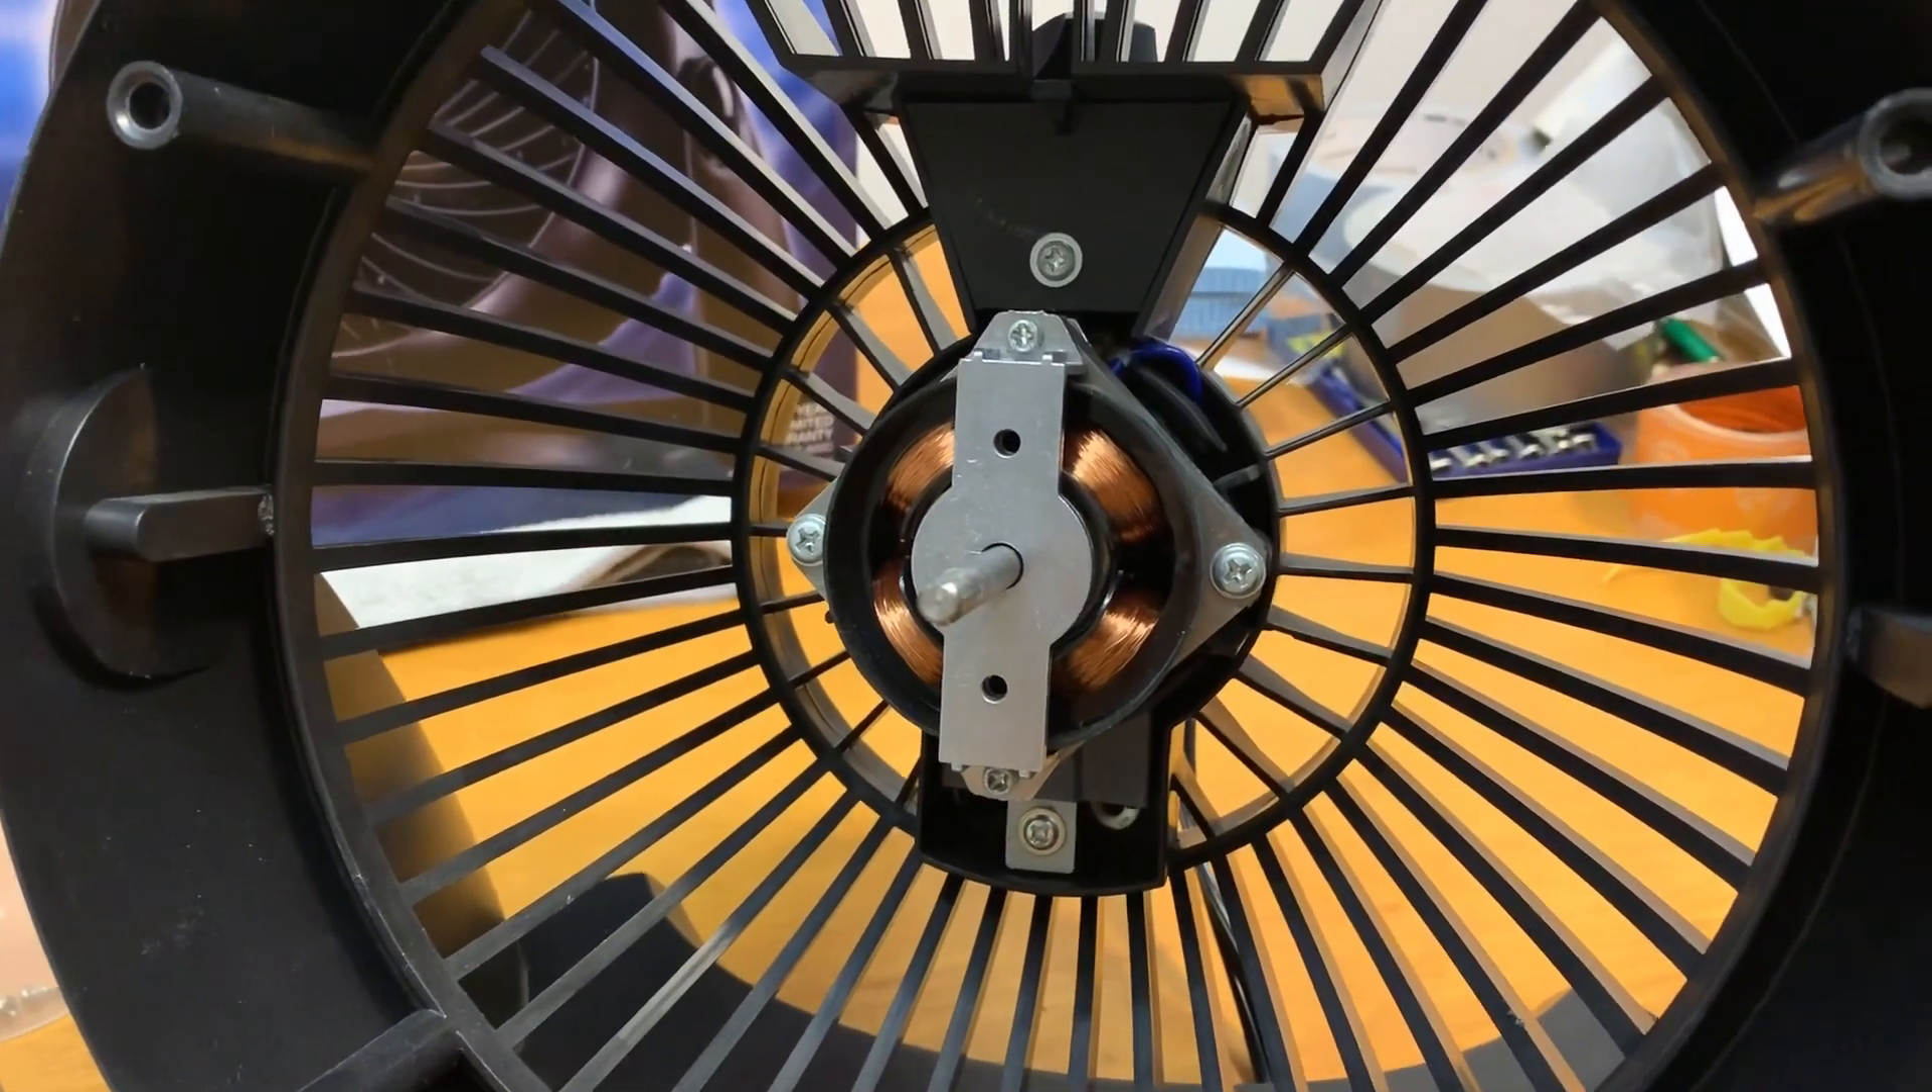There we go. Blades are off.